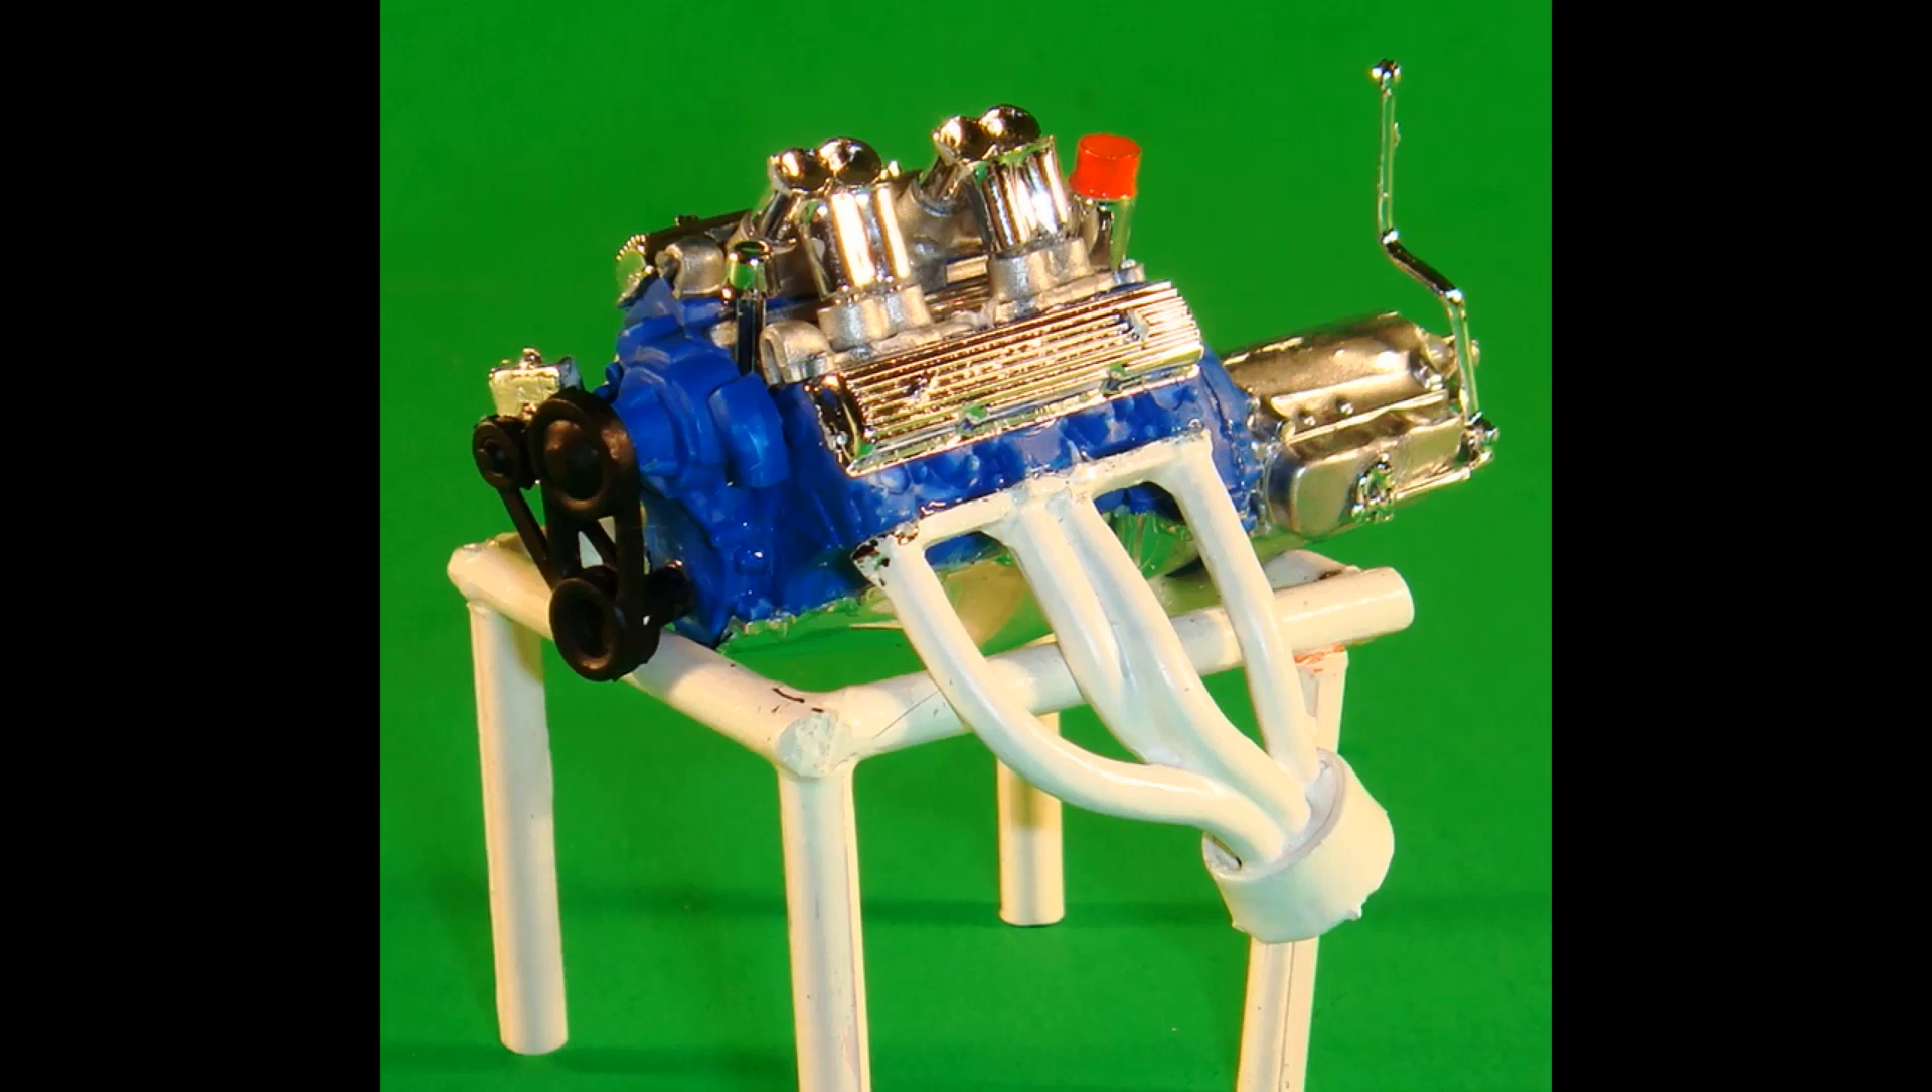Now the left and right exhaust headers and the collectors then are painted flat white, and the collectors are attached to the left exhaust header and the right one to make that a sub-assembly.